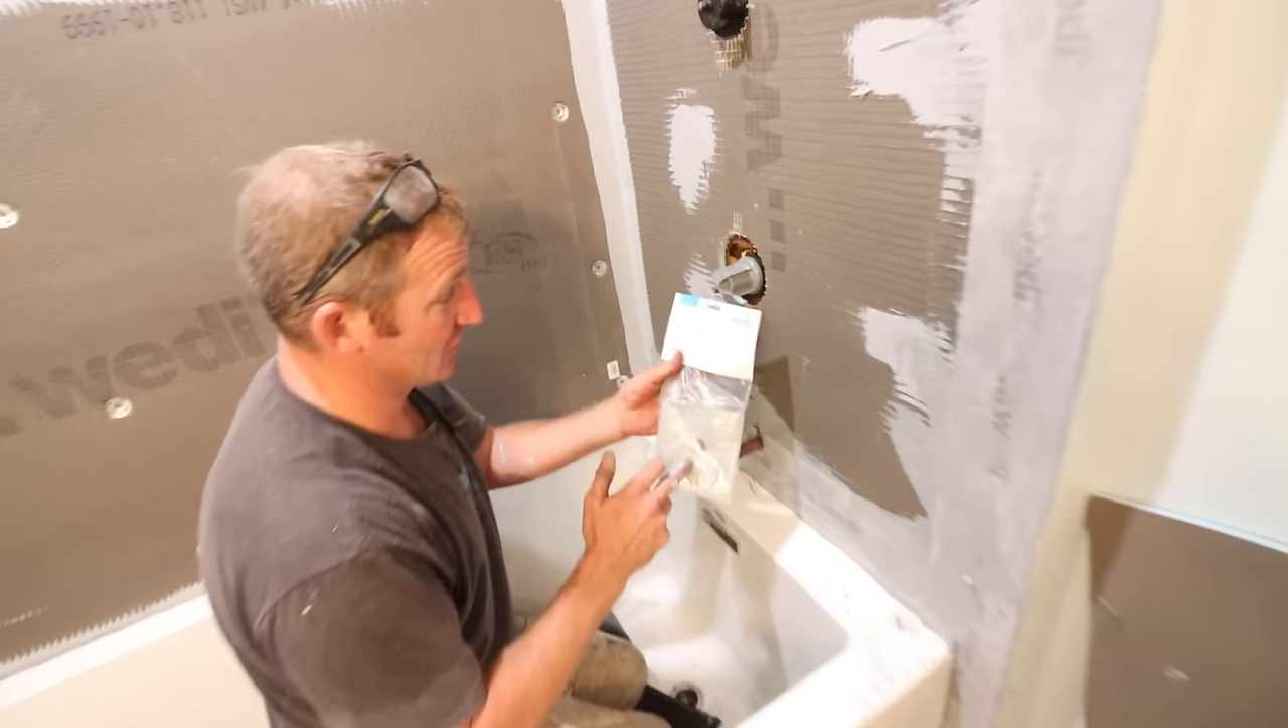I see big gaping holes around my piping.